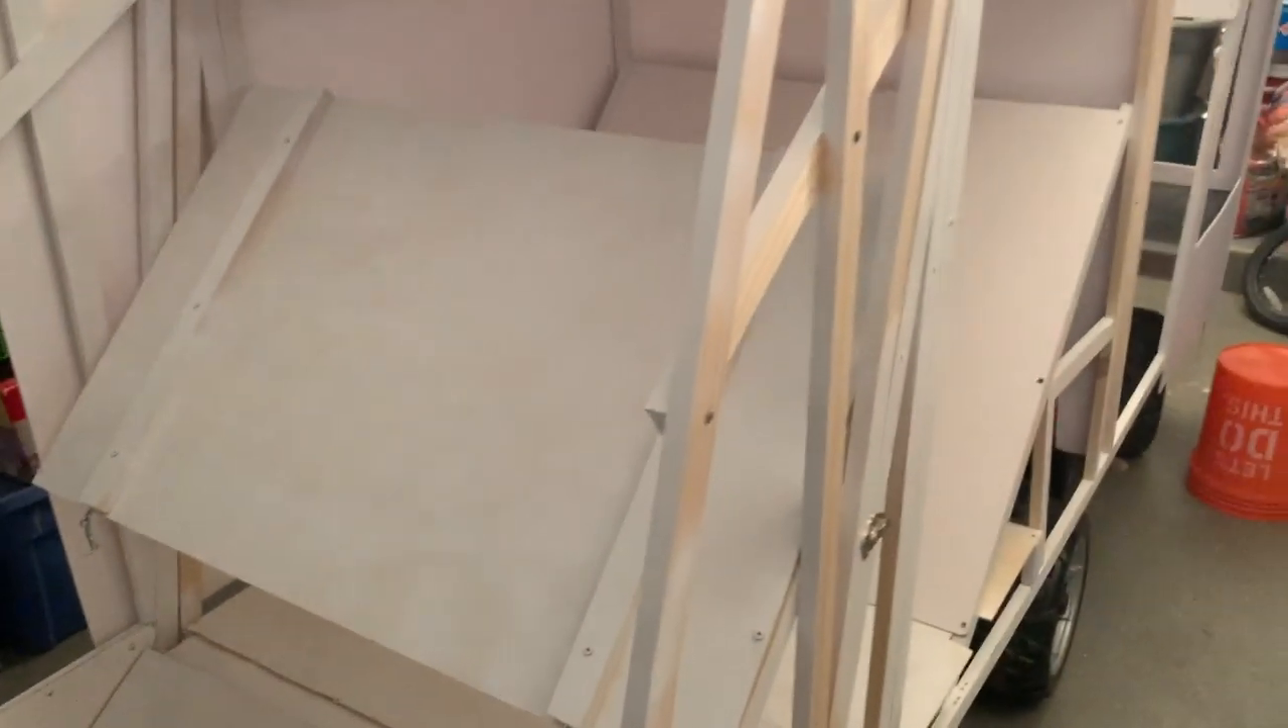This is a look at the interior of the truck before I put the external skin on.